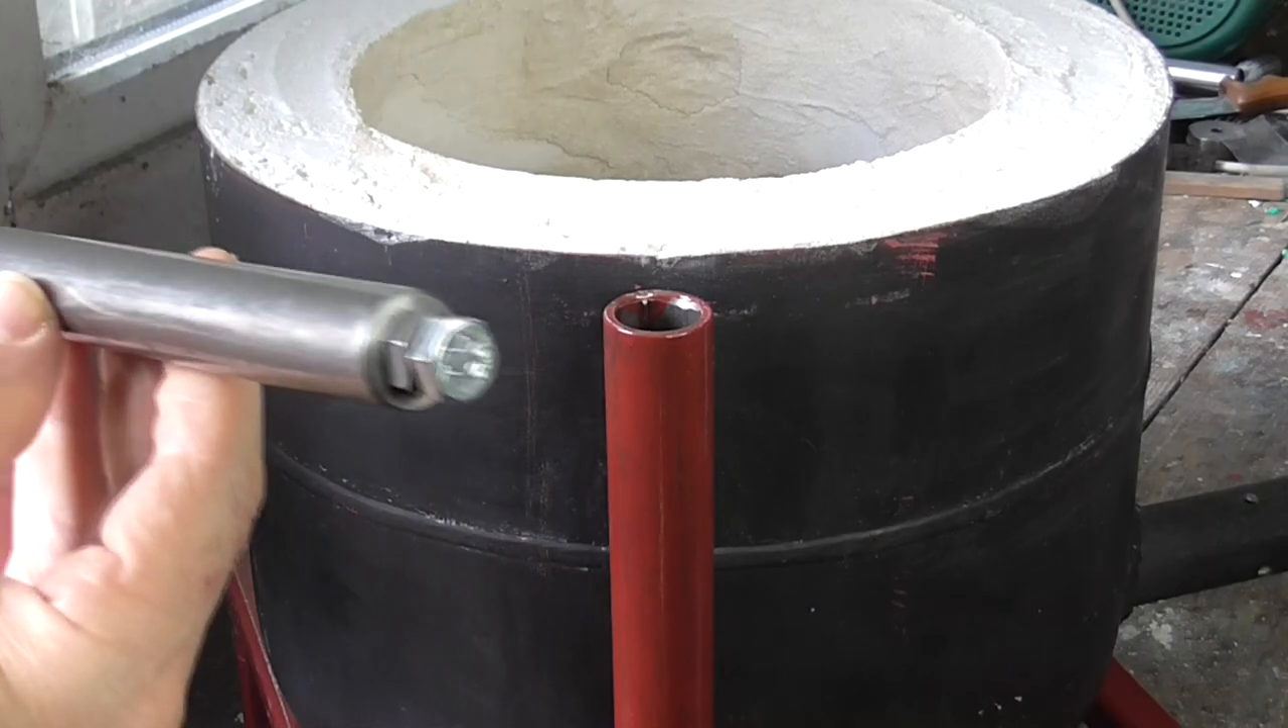I added a bolt to the end of the pushrod so I can fine-tune its length.